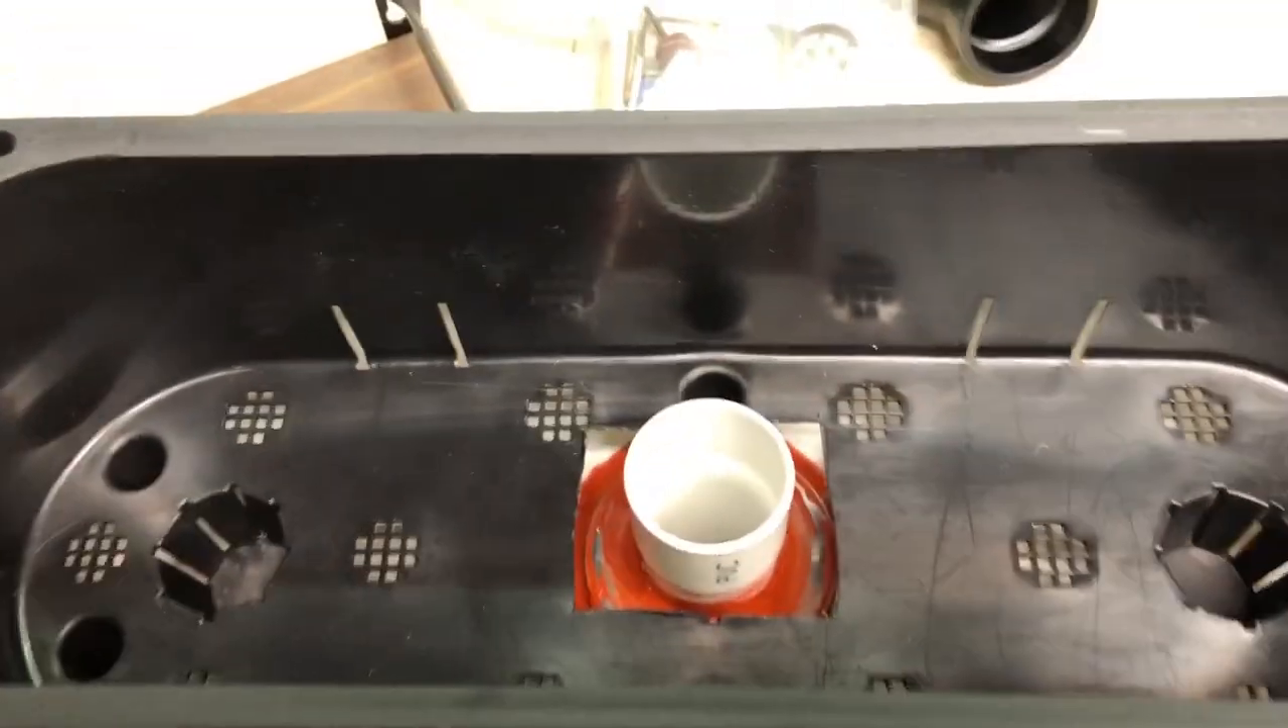Okay, now the container is mostly prepped. I got the drain tube secured in there, all siliconed in place.